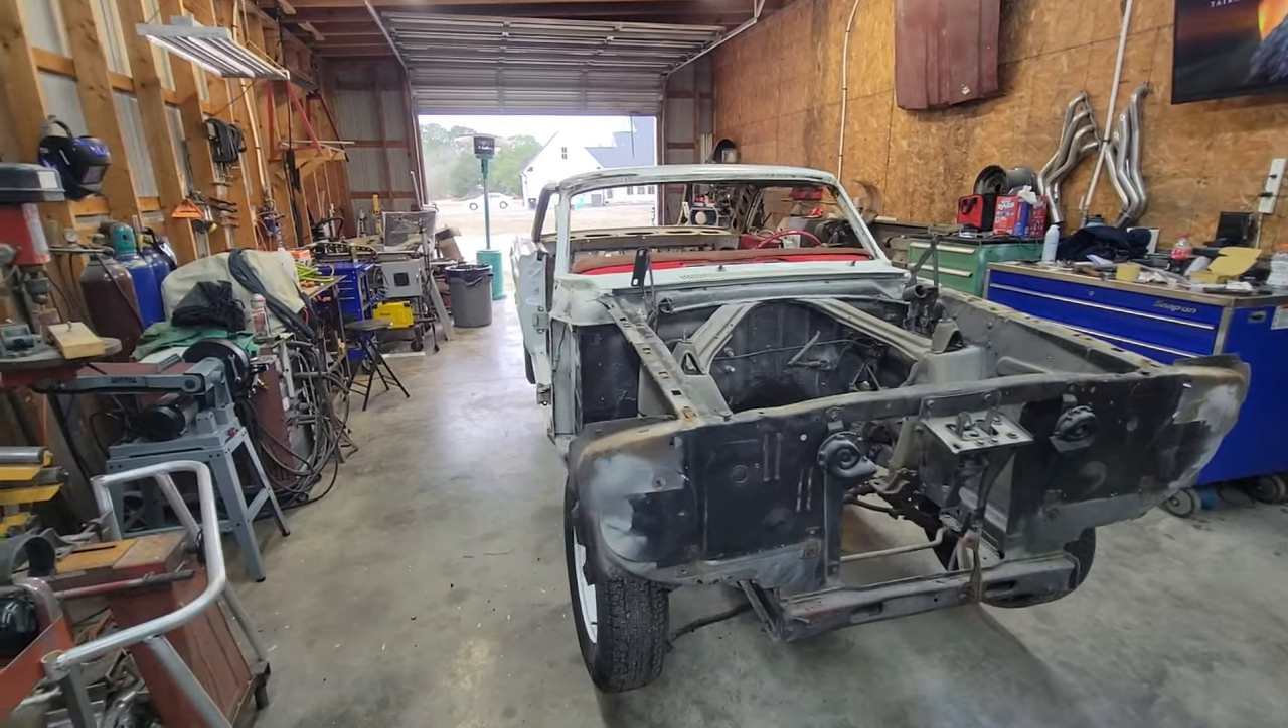Well, we got the fenders off. We got the, you know, doors off, obviously.